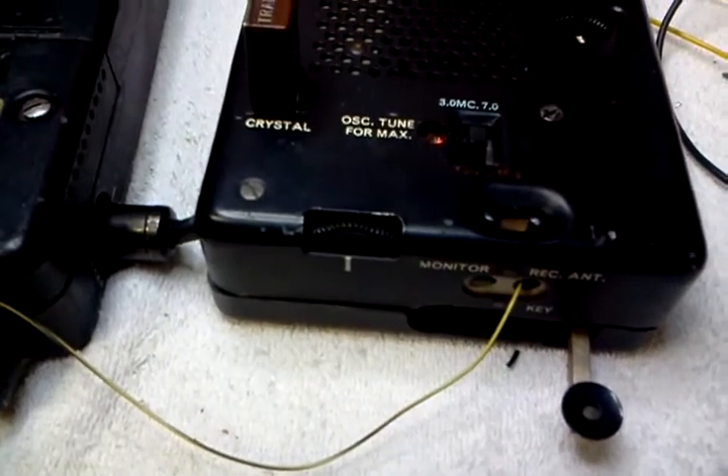And there is a monitor connection here I do not have hooked up.